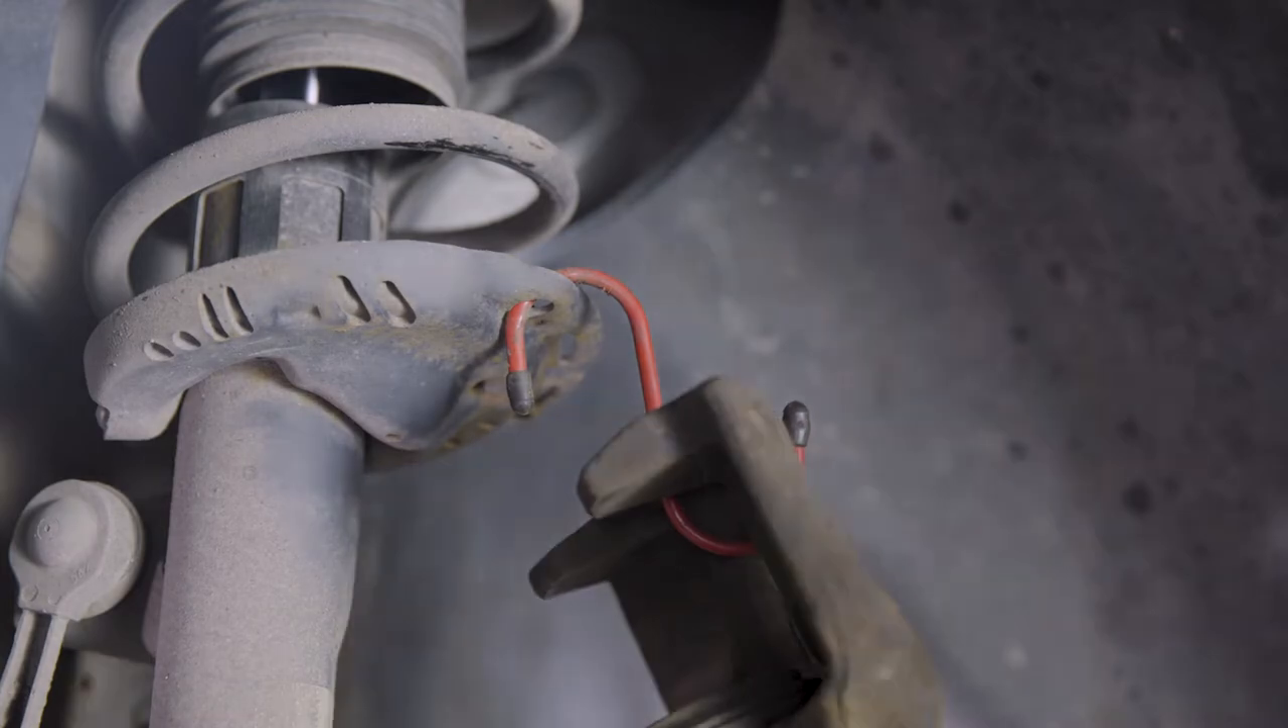So hooks in place we can now ease the caliper off and then hook it up like that.